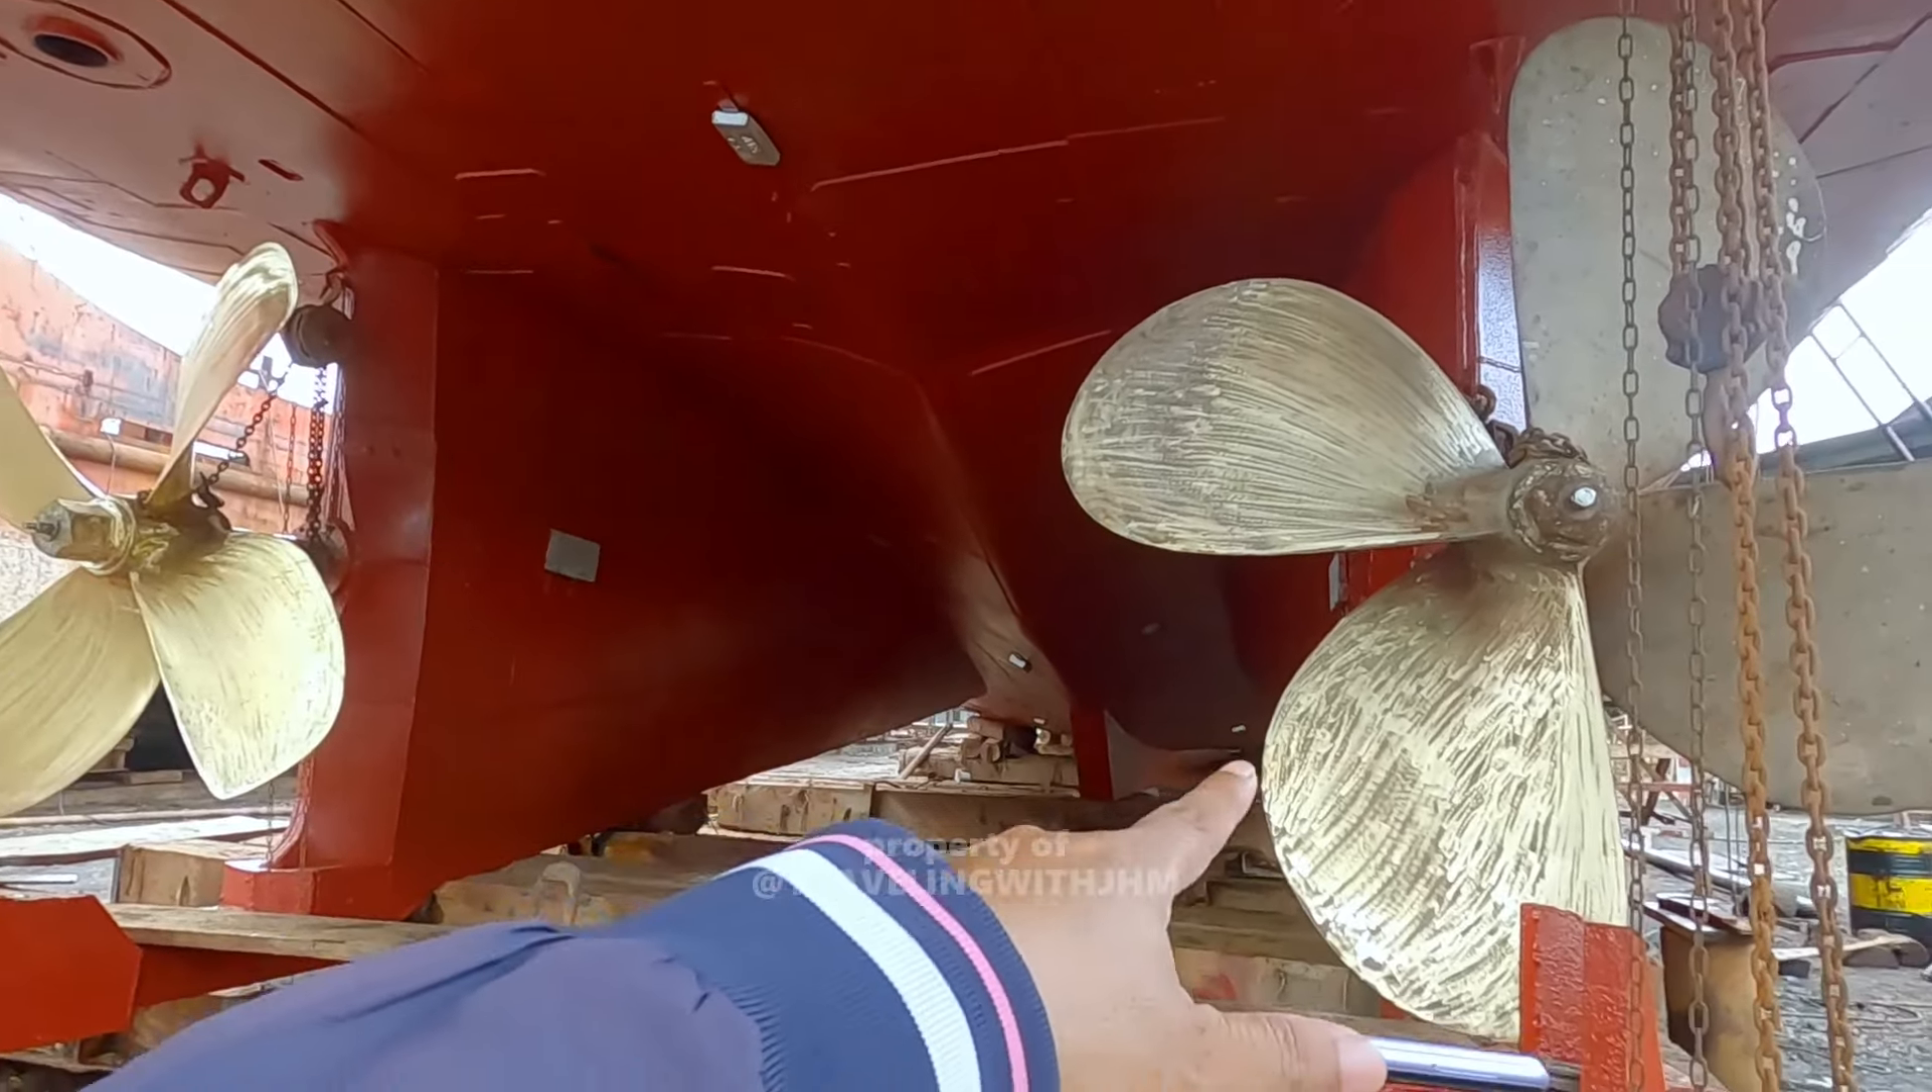Ini sebelah kanan propelernya juga sudah terpasang sebelah kanan.